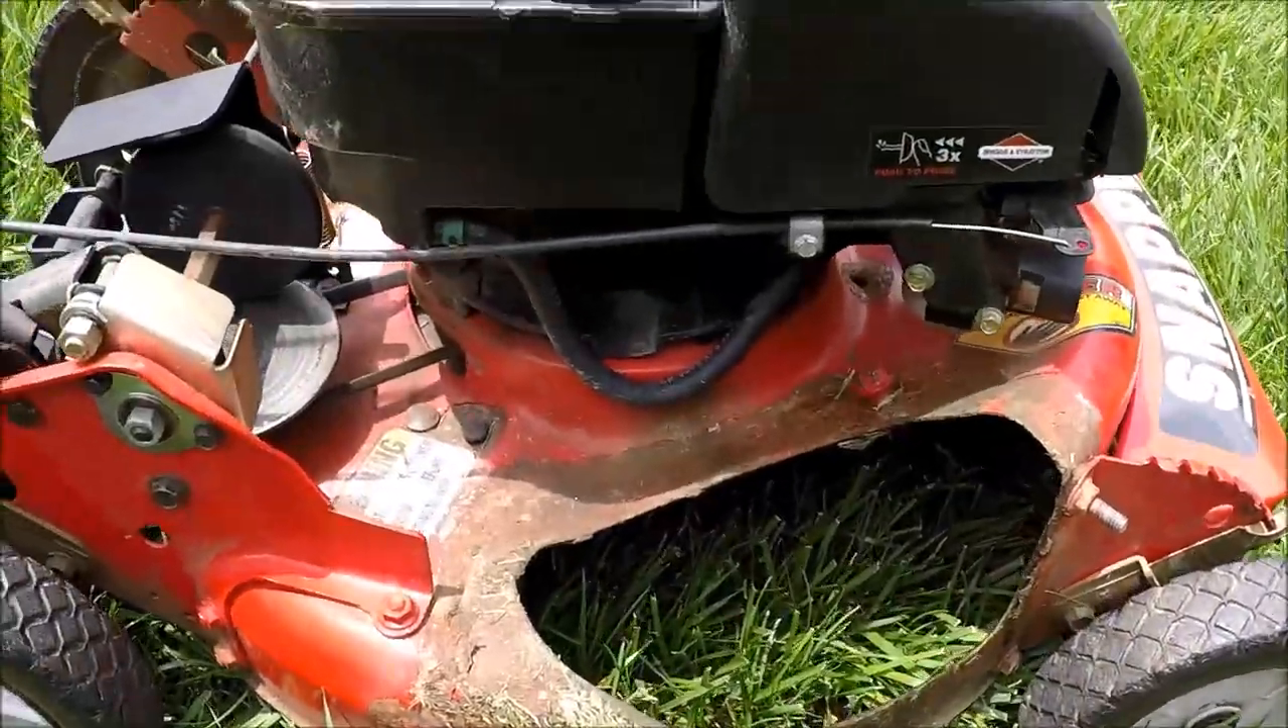So that old side chute is off.